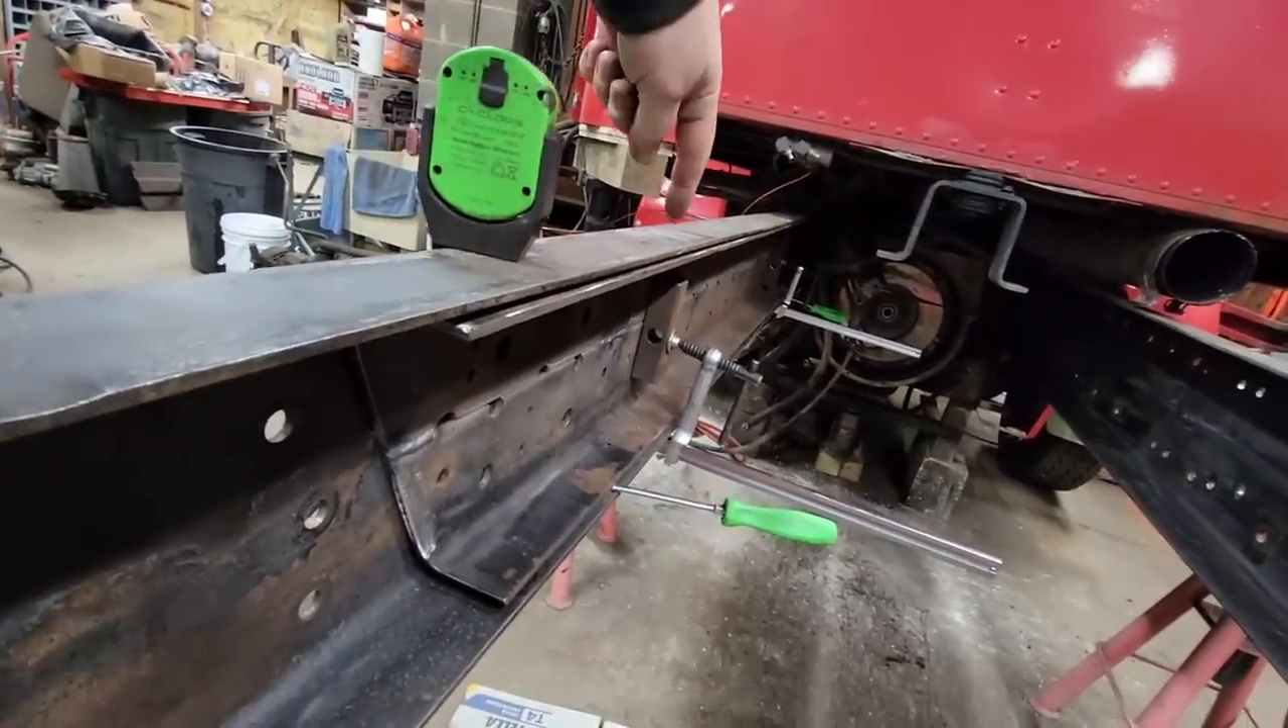Liner's in place. I've got it set where I want it and I've got it clamped so it can't move.